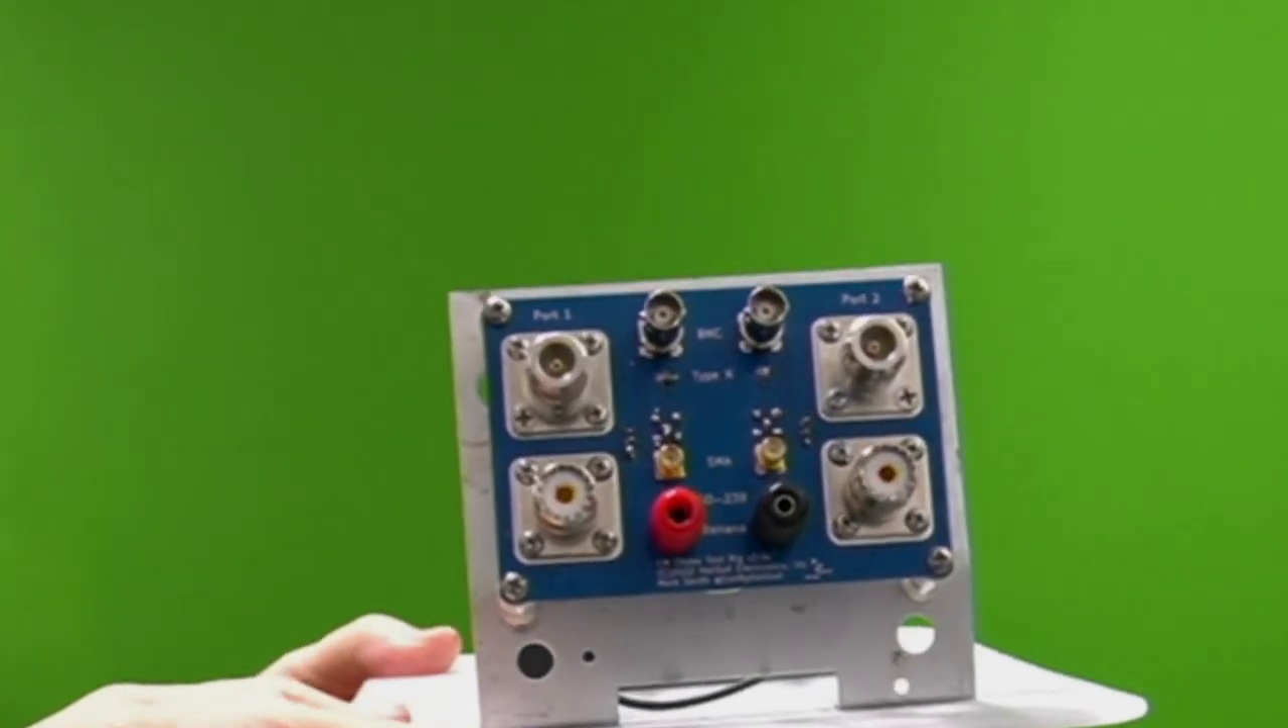So I attached the circuit board to an old metal bracket I had, which was part of a HAM-M rotator control box.